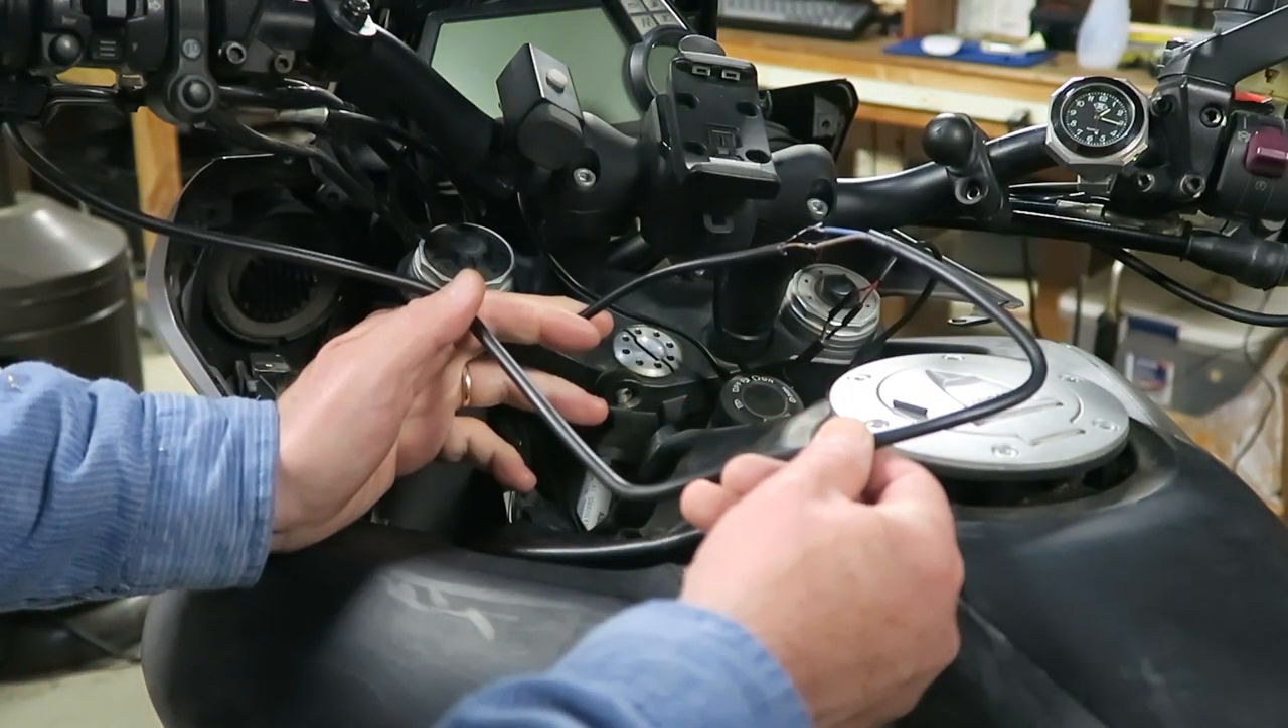I have not gone through the process of, um, you know, fastening down the wires yet in case I've got something wrong.